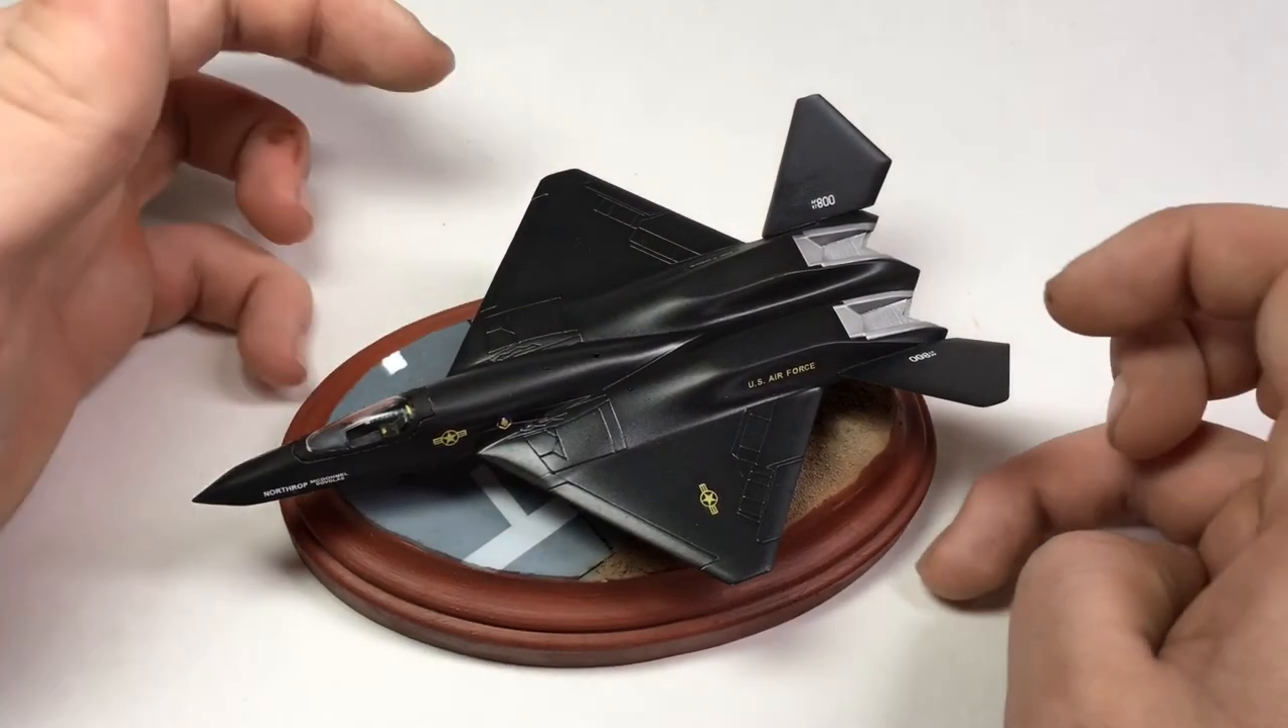The model is complete and it's sitting on the base.